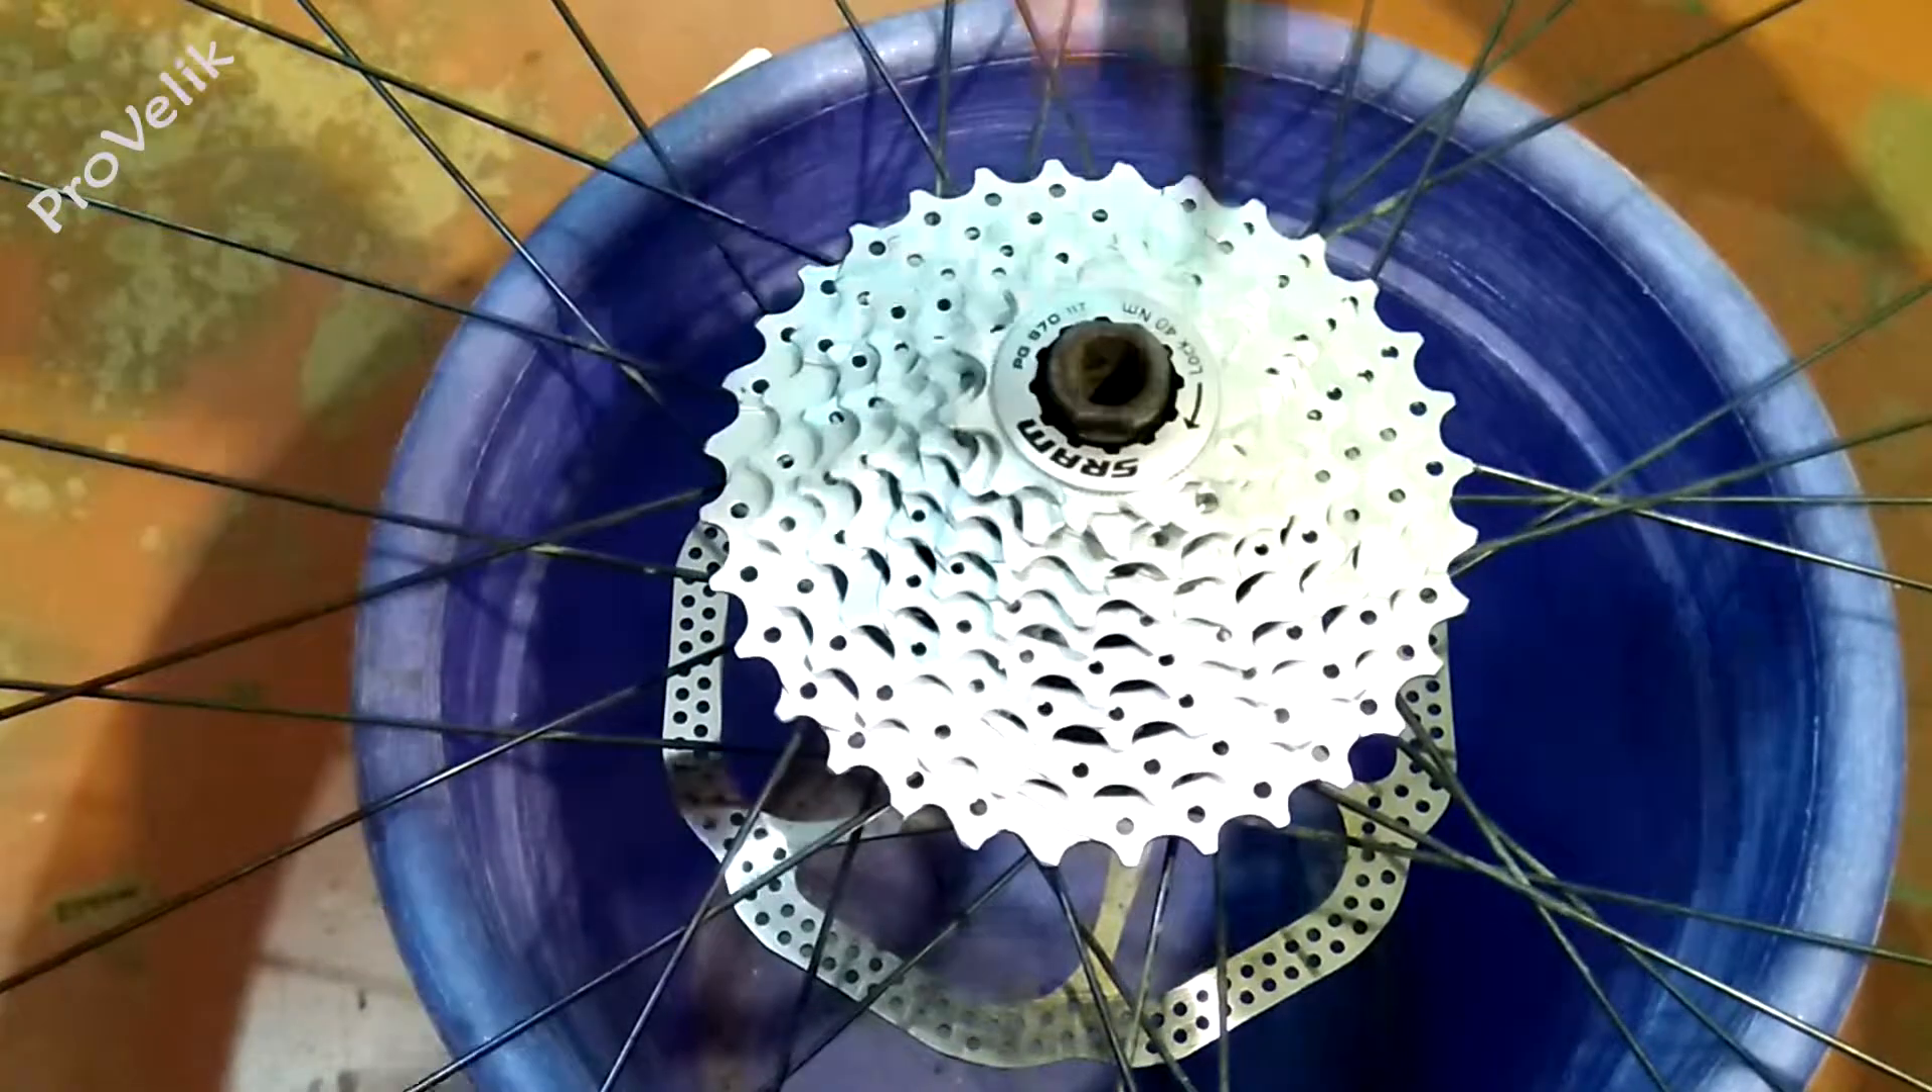Все кассета установлена можно садиться на велосипед и ехать.